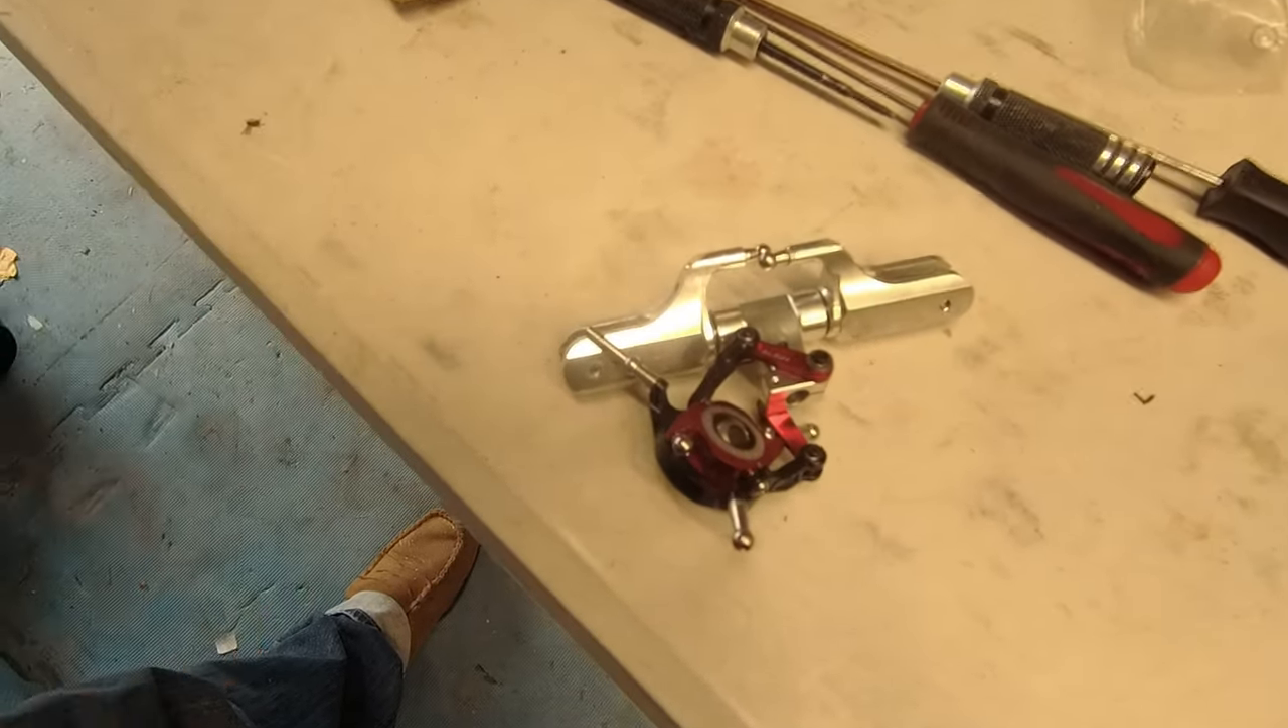So now we've got the head all back together.